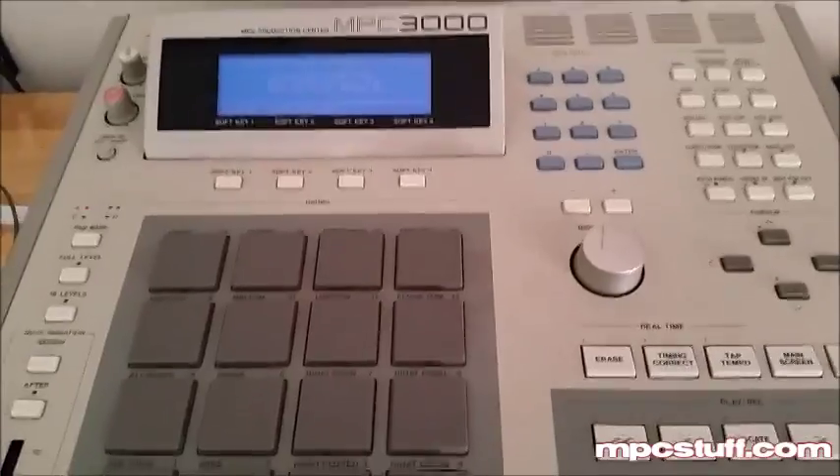Now, as you can see, we've got everything back together and now our LCD screen now lights up.